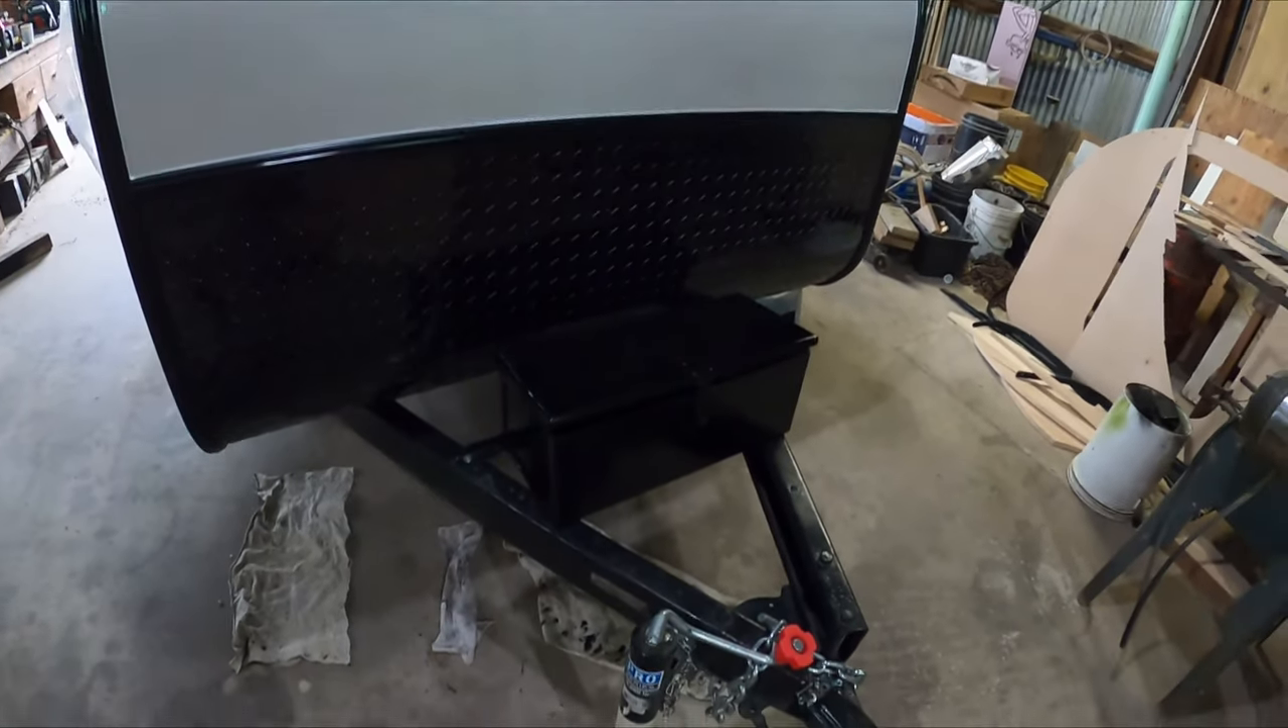So, I got my toolbox all together.